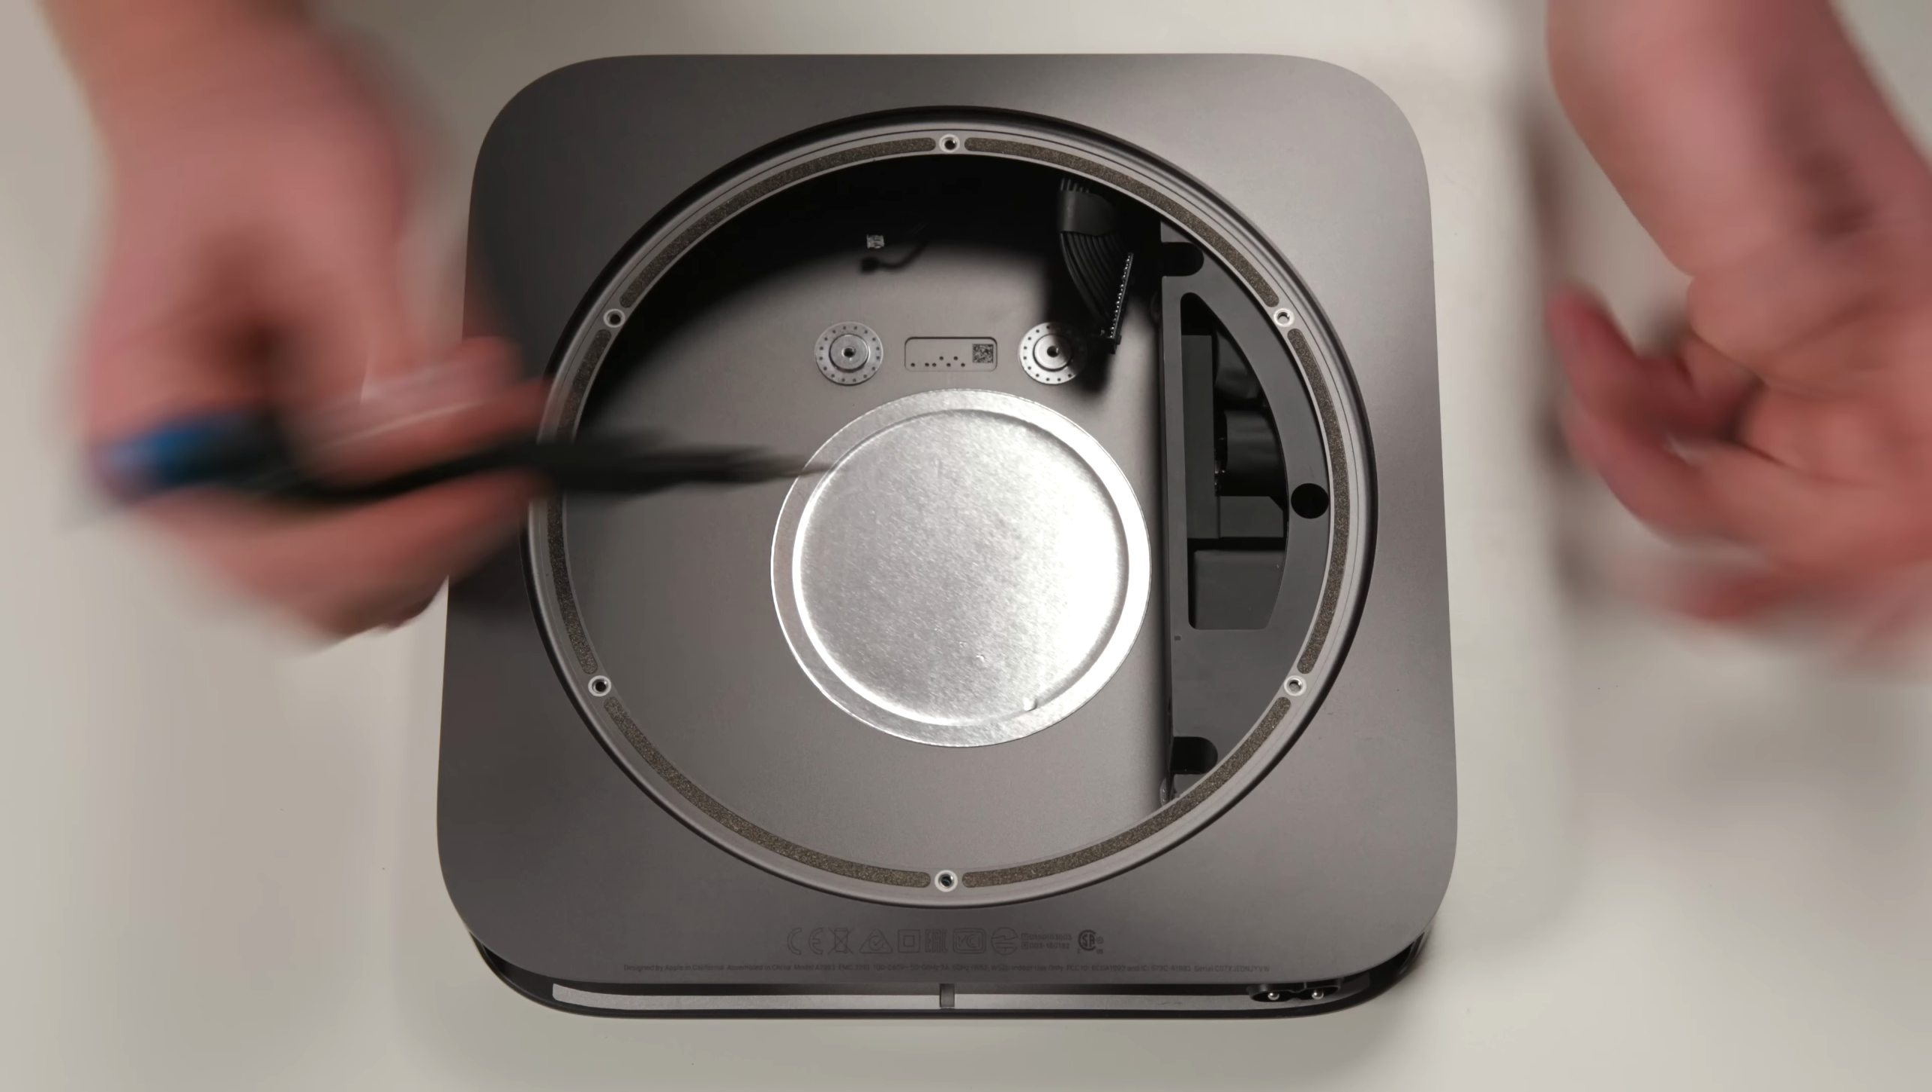Now that the main logic board is out, all that's left is the power supply.